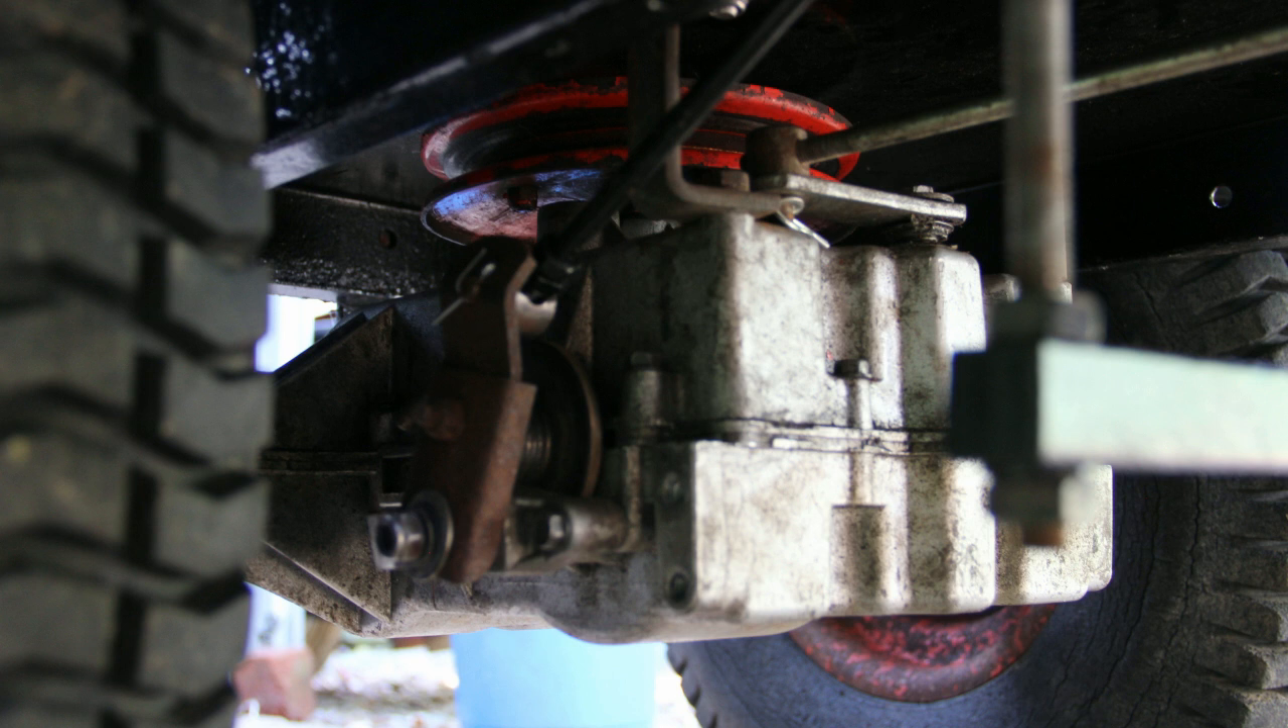That's the gearbox back on the machine and ready to be used.